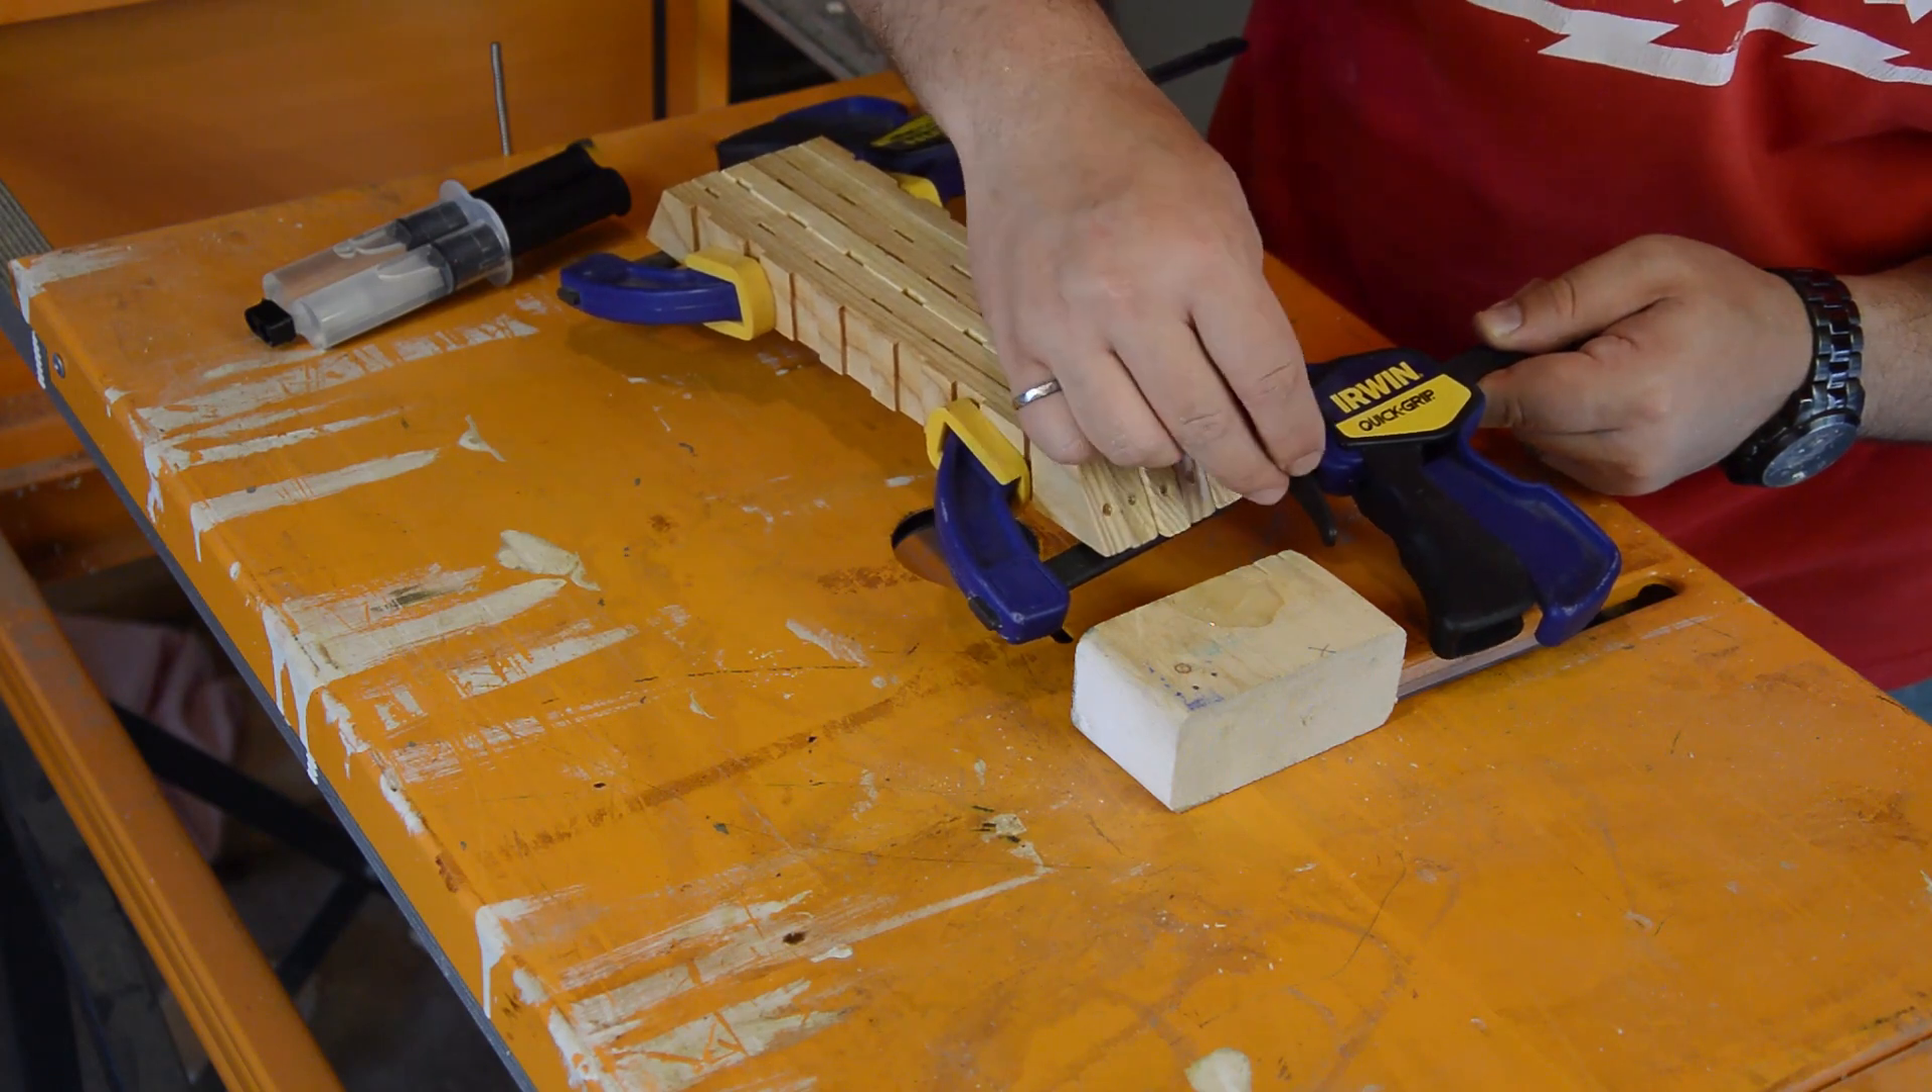Once all the ends were drilled out I just use some quick clamps just to clamp them together and hold them as one piece which made it much easier for me to work on them.